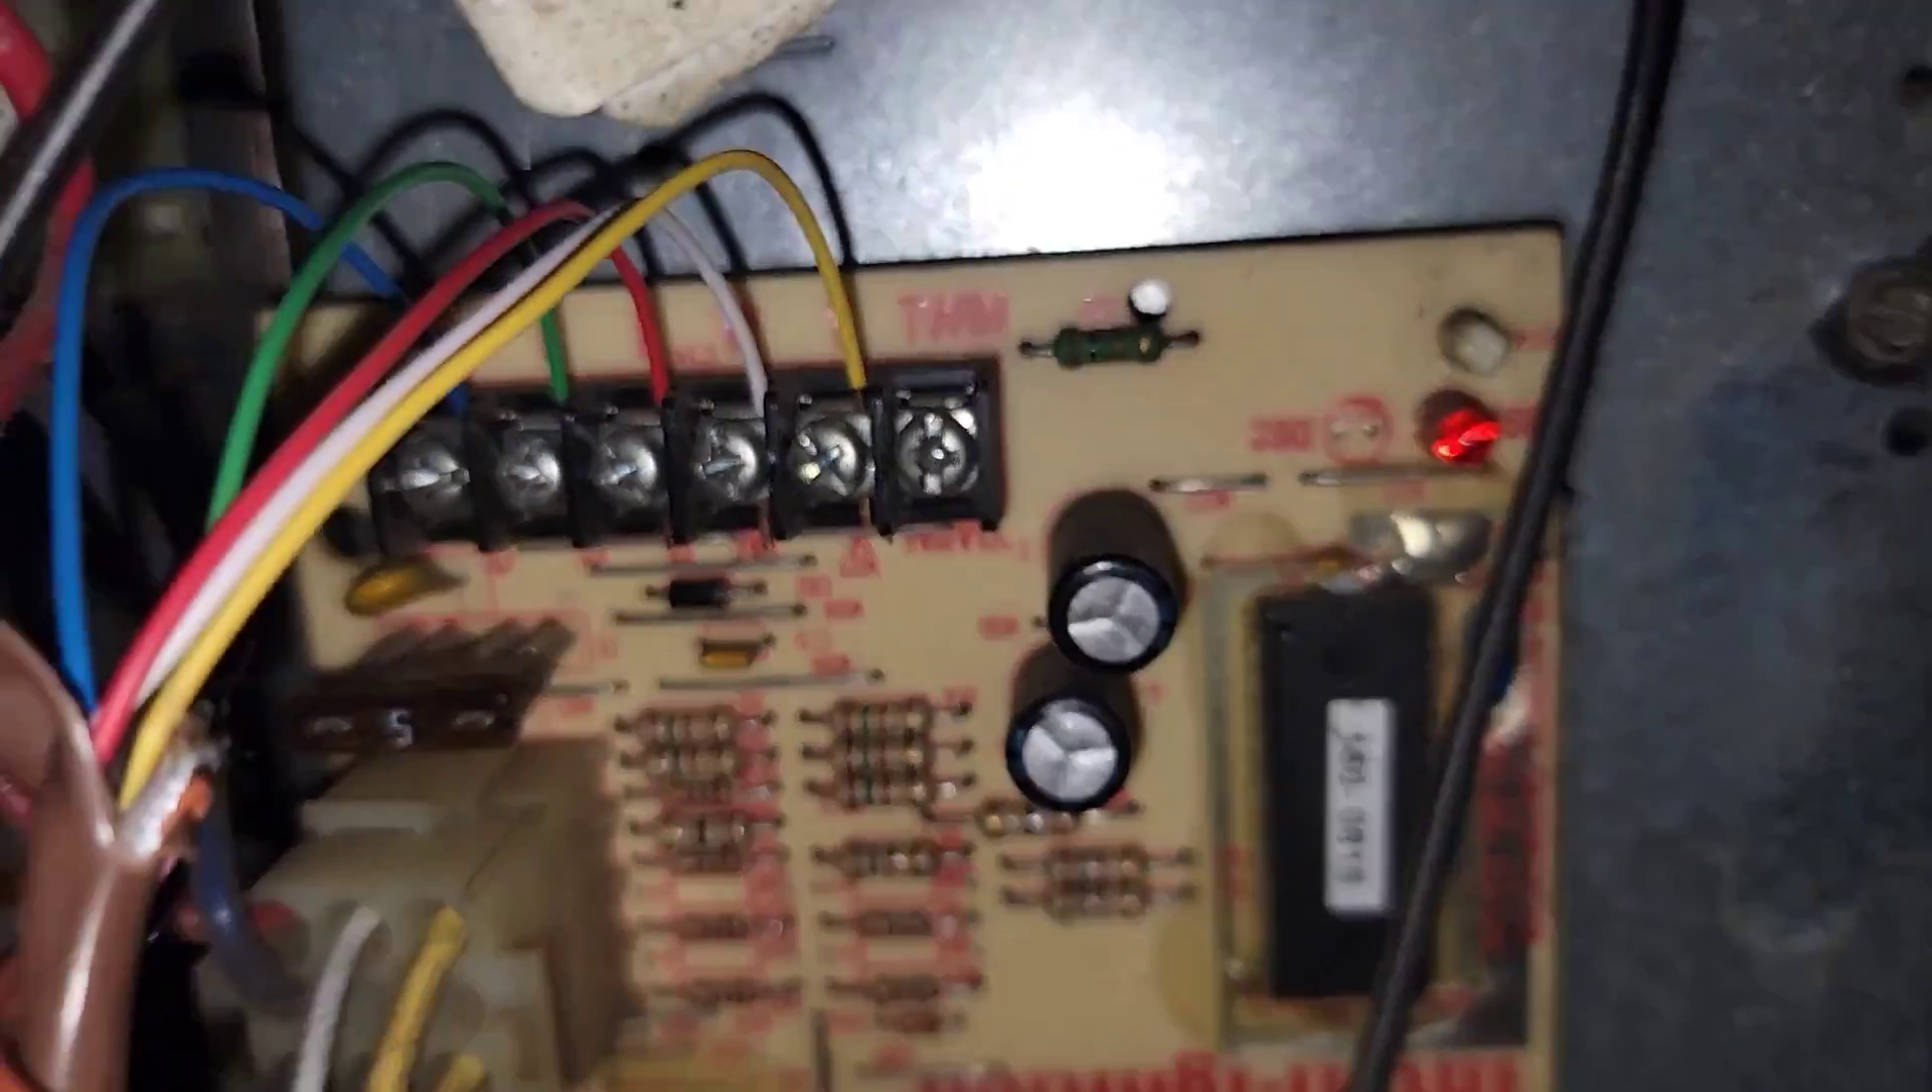Only thing we didn't hook up was the twin wire.